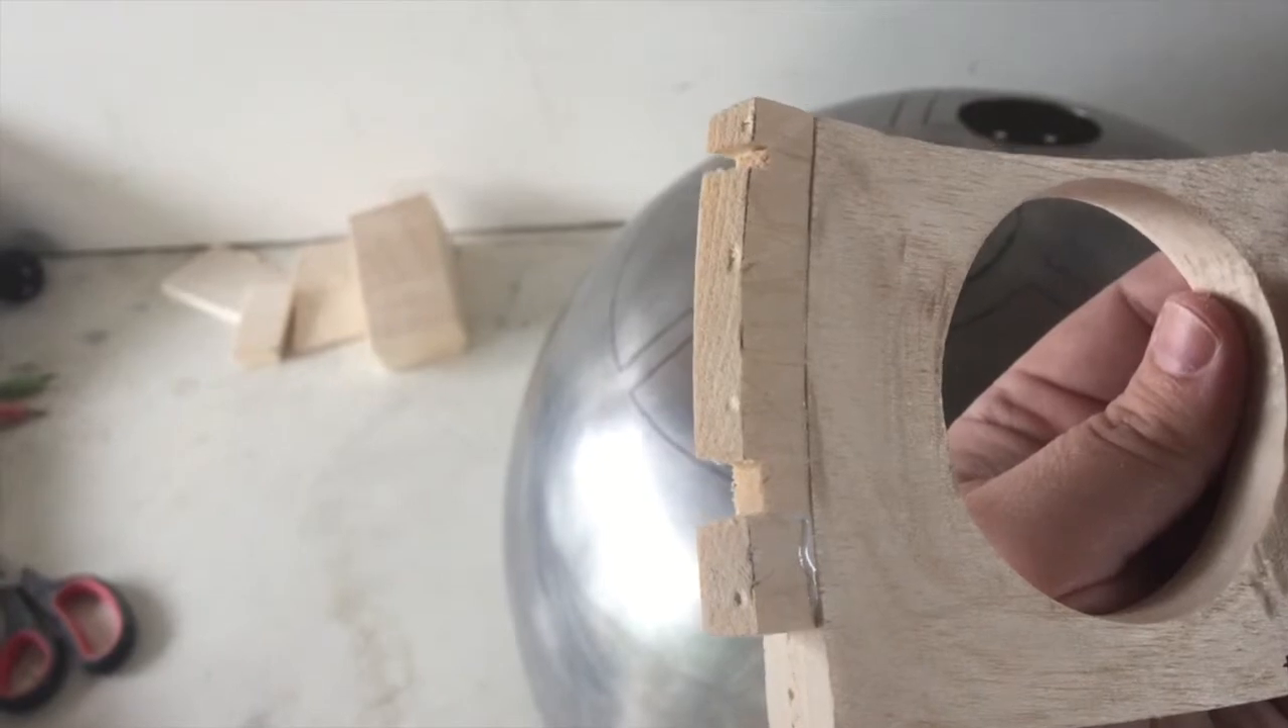I ended up having to cut an extra bit for the side here and as you can see the glues on there it's still just setting.